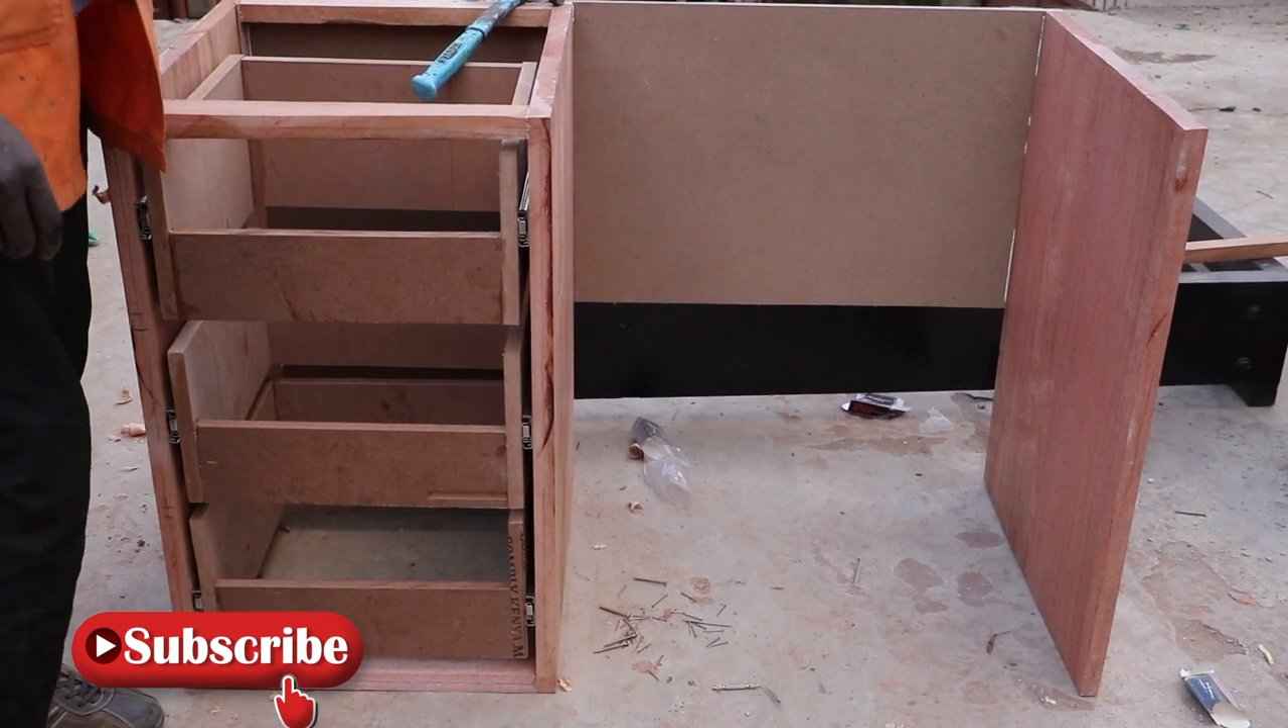Then we attached the other end side of our office desk and this is how it should look like.